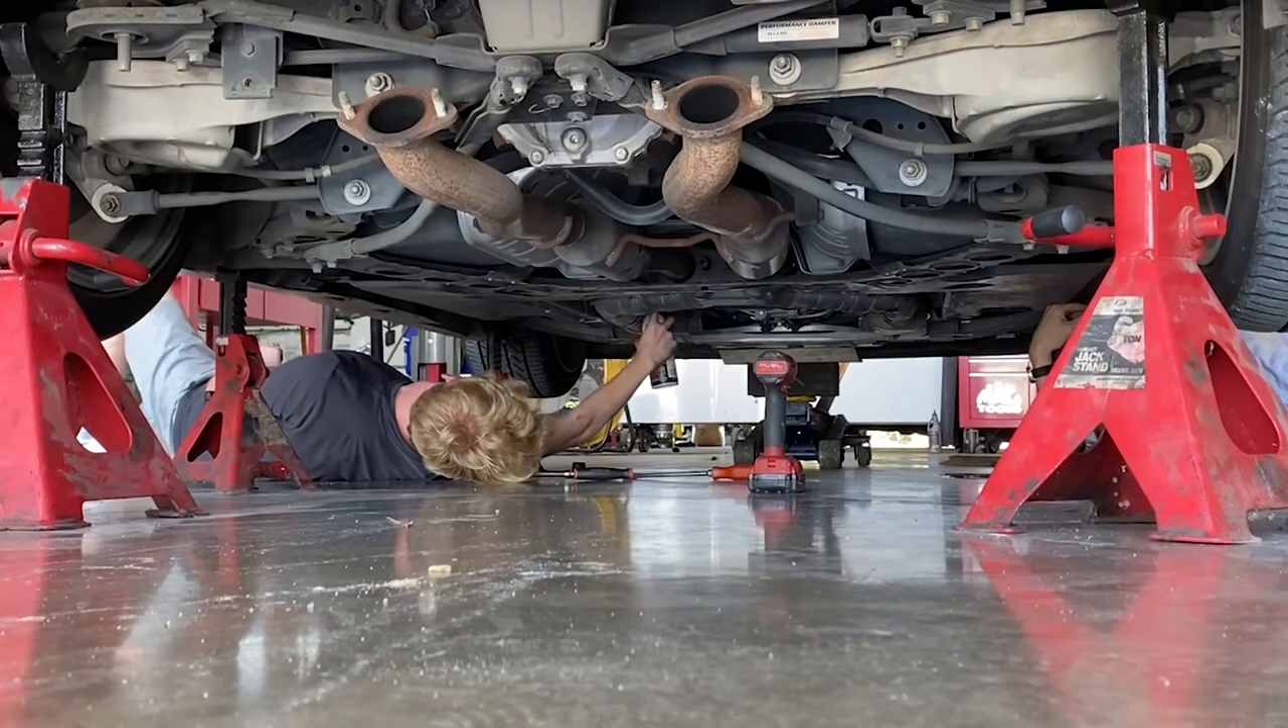I didn't start putting the exhaust on yet.